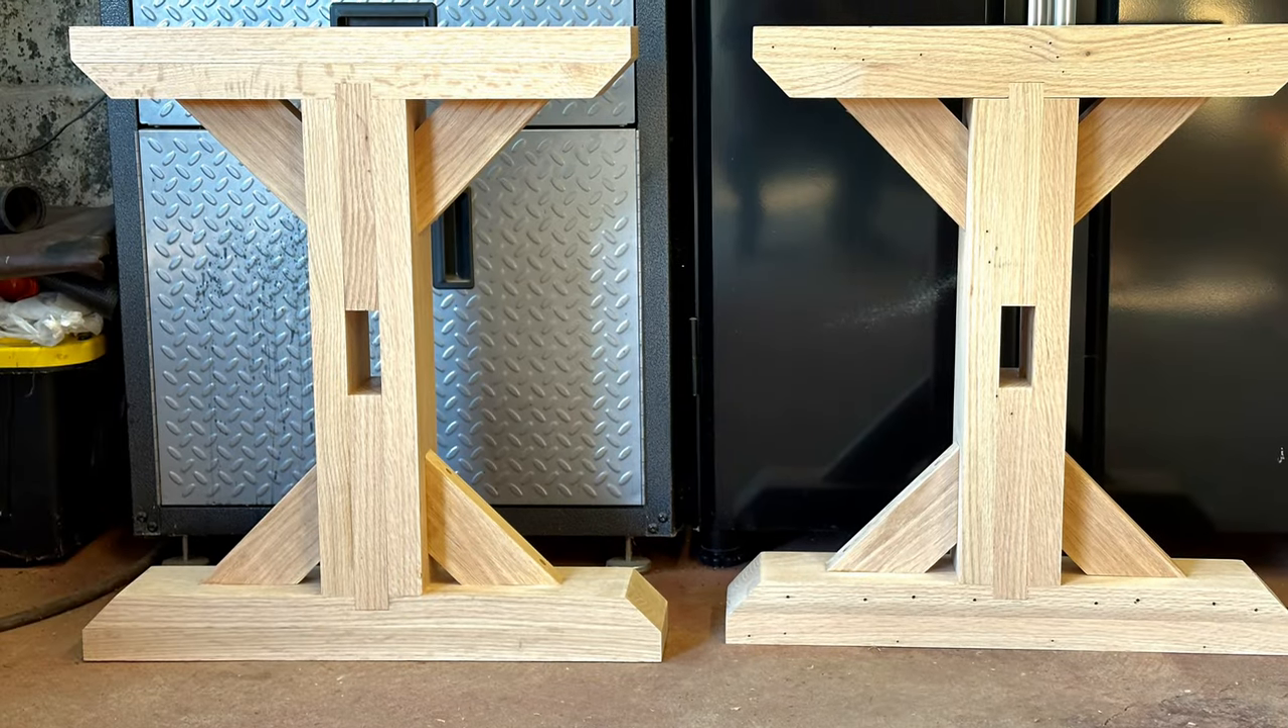The crossmember supports are all installed and here's the final result.